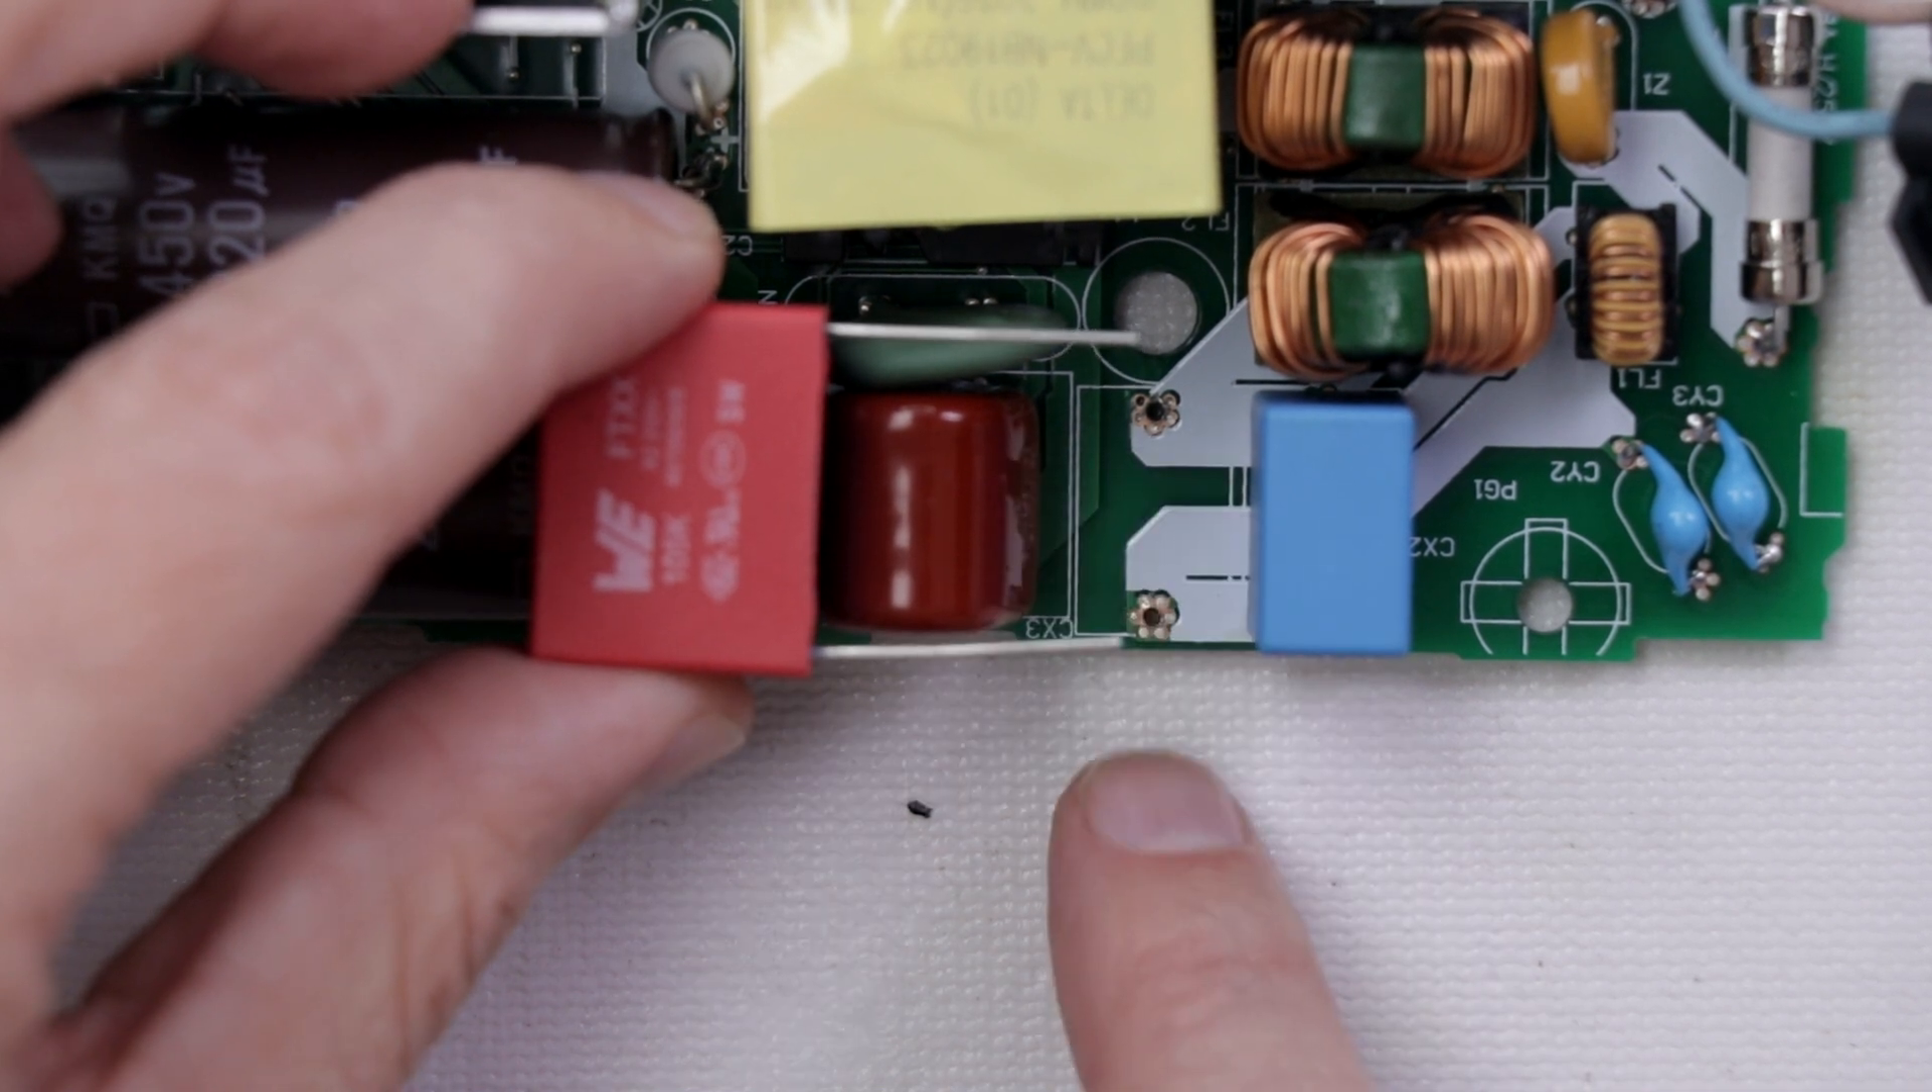These legs are too far apart for these holes right here.